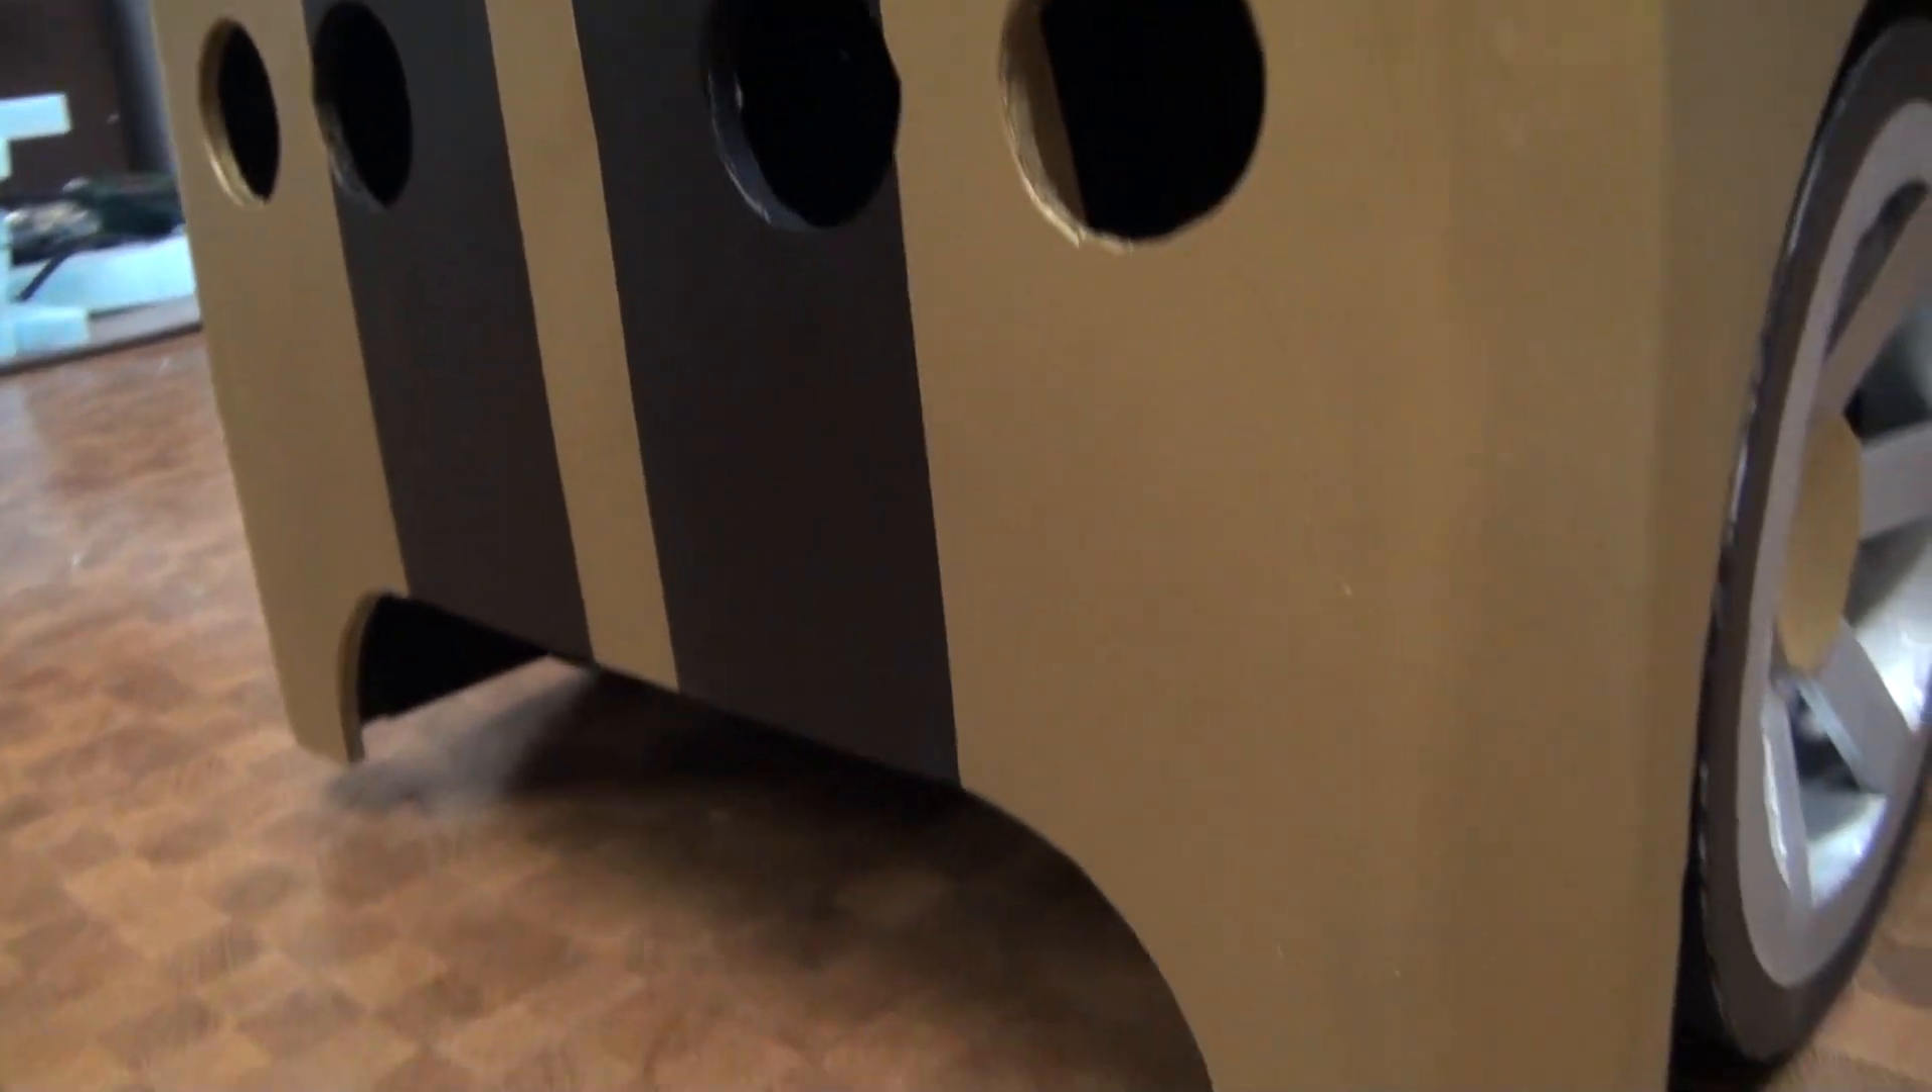So all I've got to do now is finish off these wheels. And I've got to glue the four tail lights in, into here.